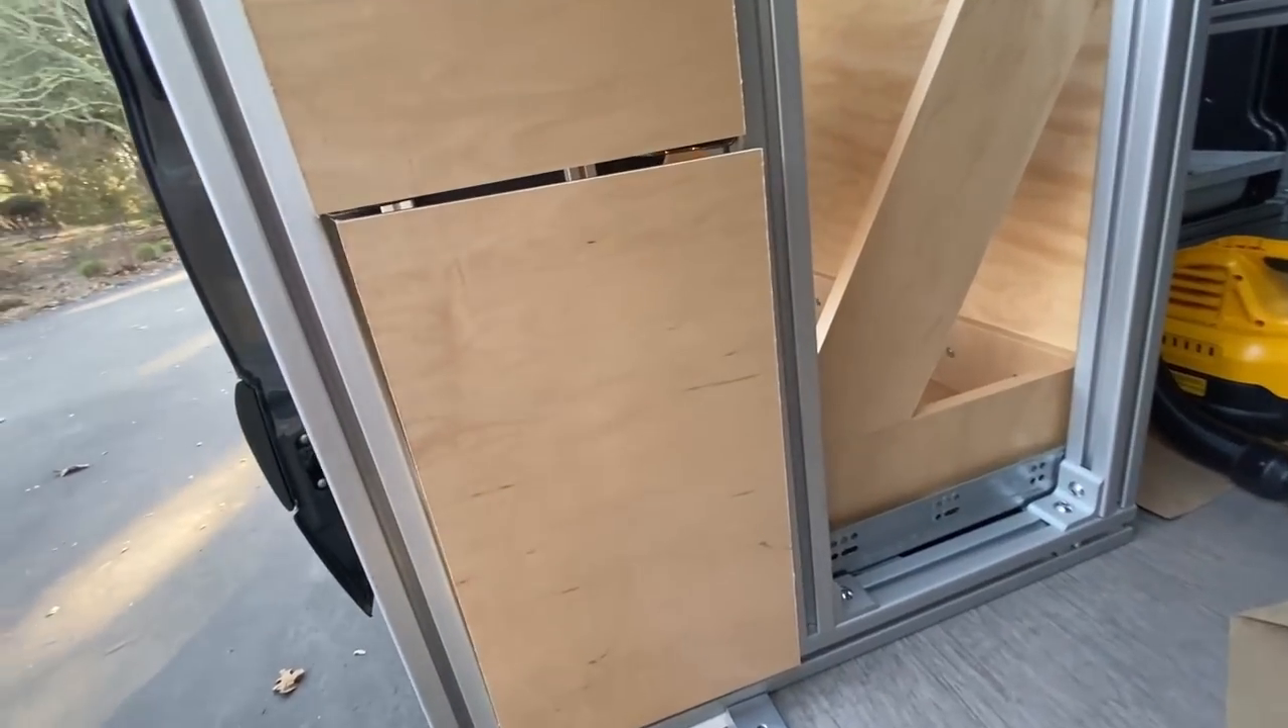Look at how off this drawer is.